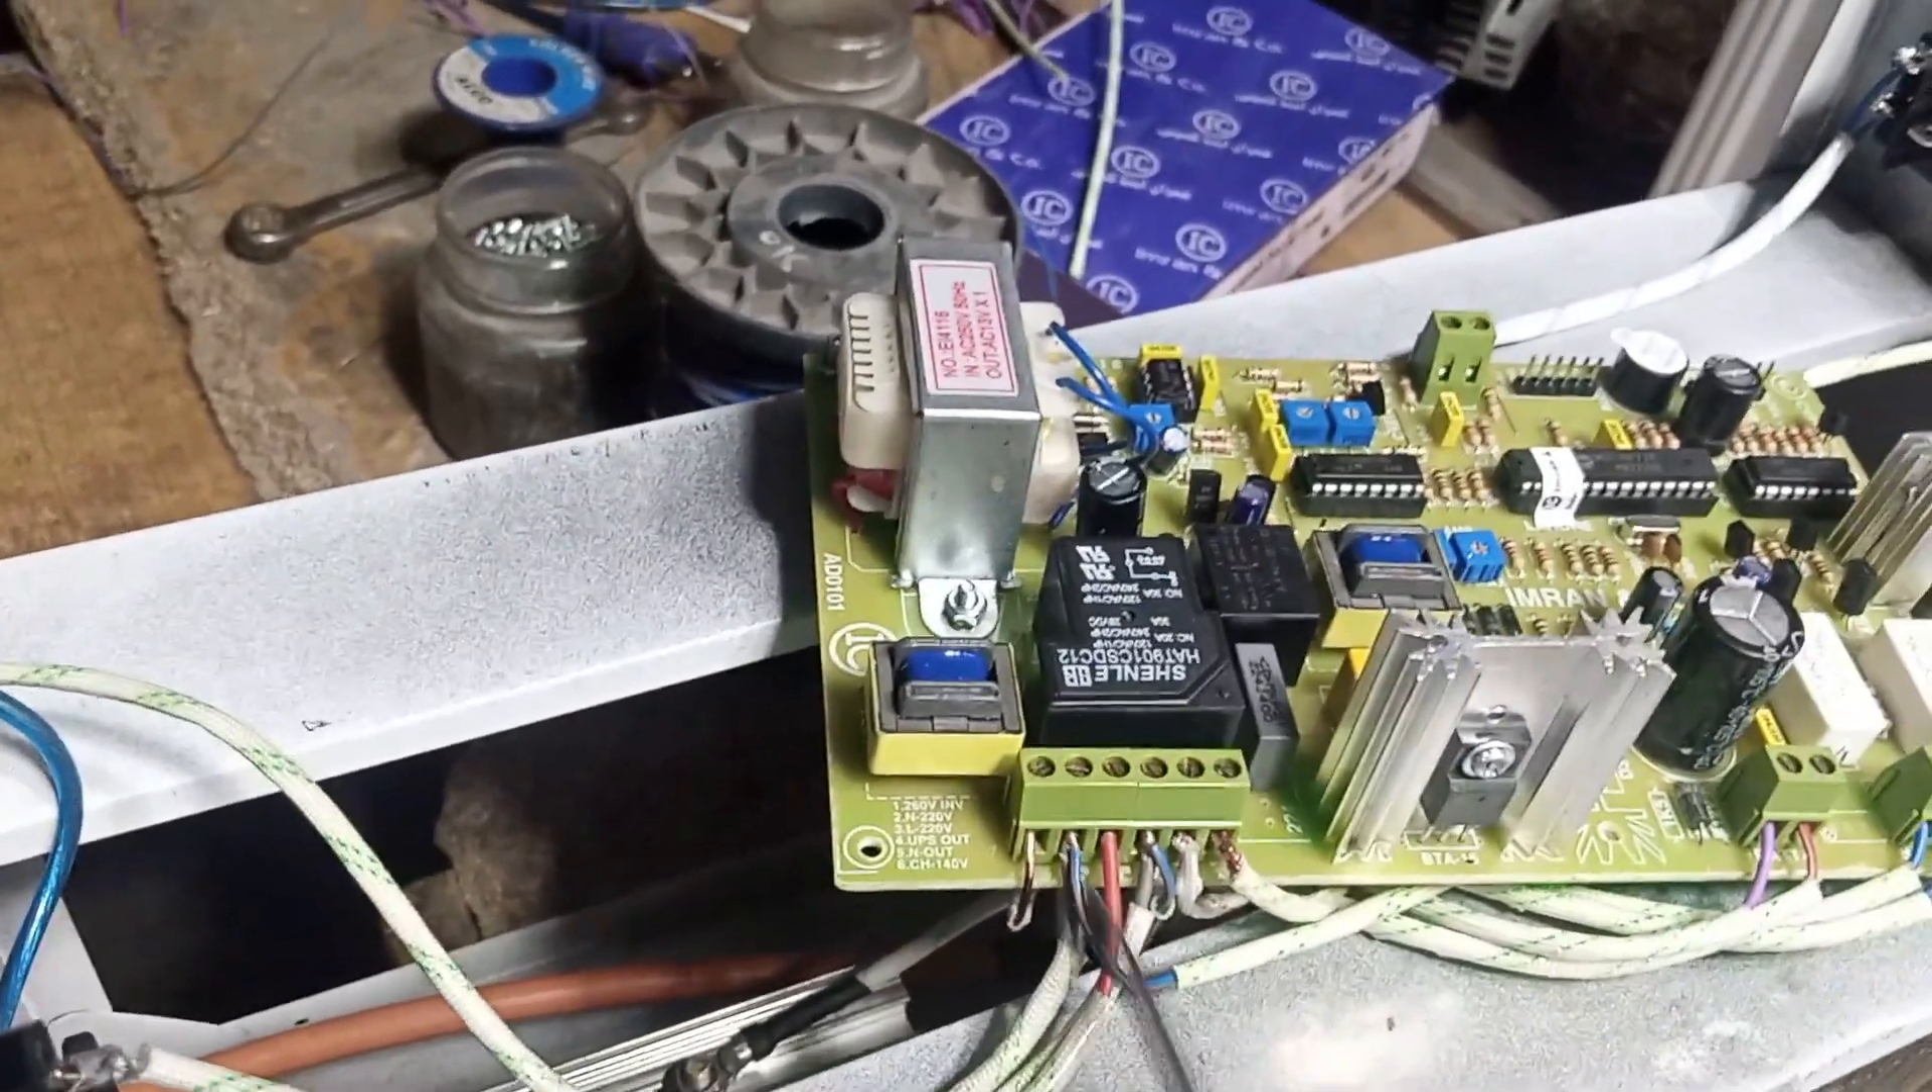یہ دیکھیں میں تاریں لگا چکا ہوں ساری وائر لگ چکی ہیں۔